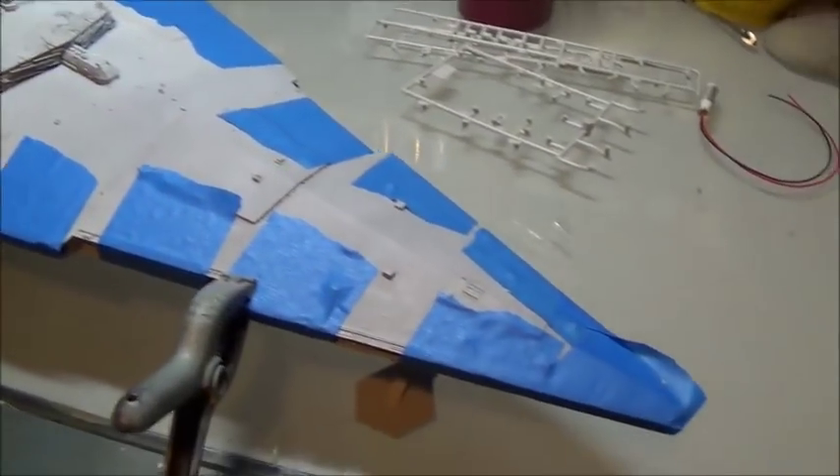Um, but here is the star destroyer with the edges all taped down.